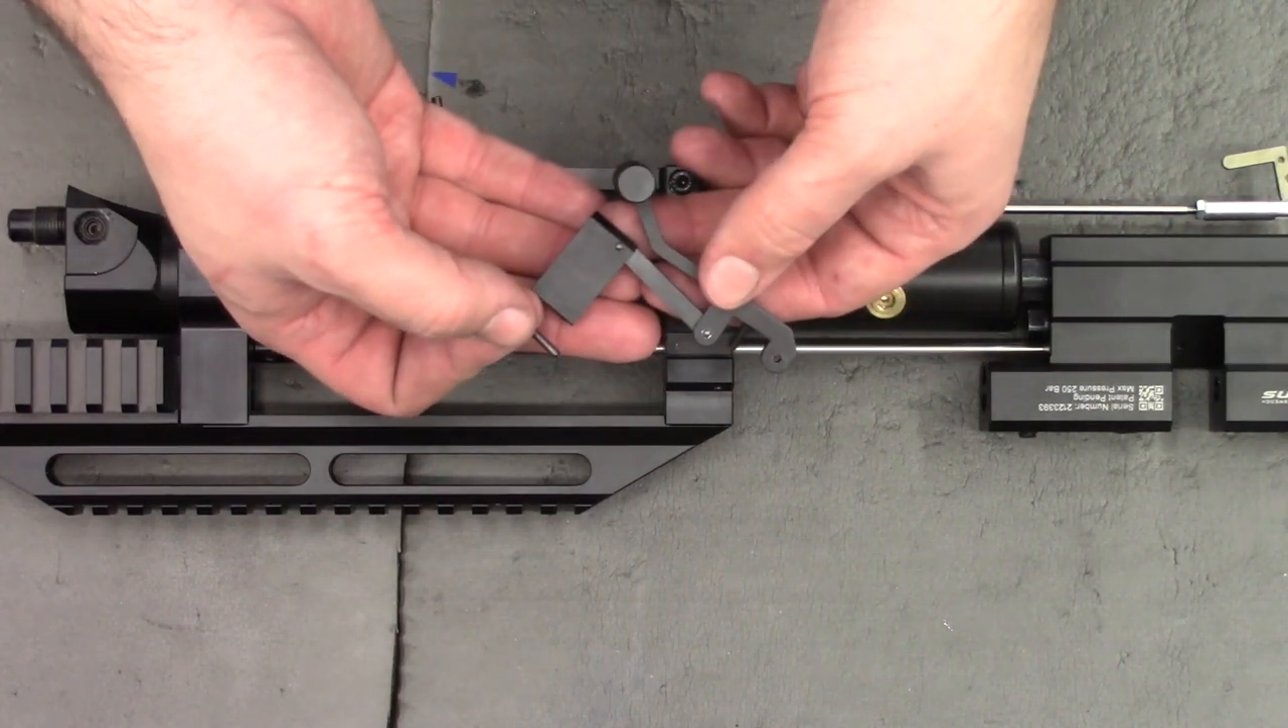Now, with the barrel removed, what we're going to do is reinstall the cocking arm.